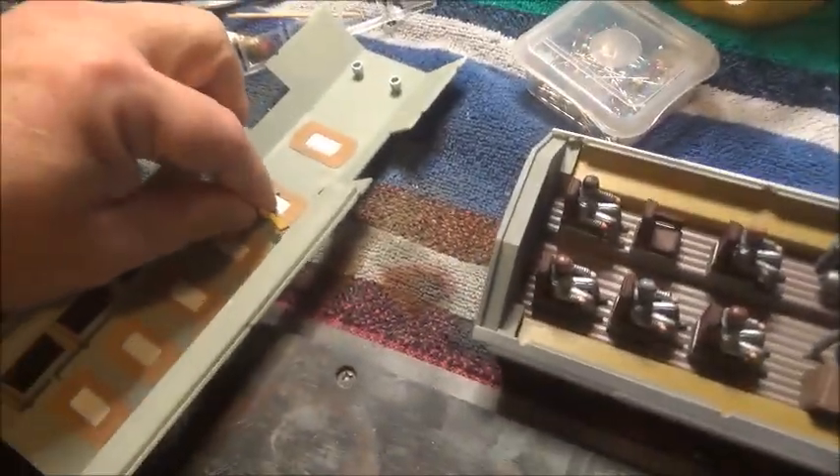Uh, I did not get the roof on because I, uh, was still playing around with some other things.